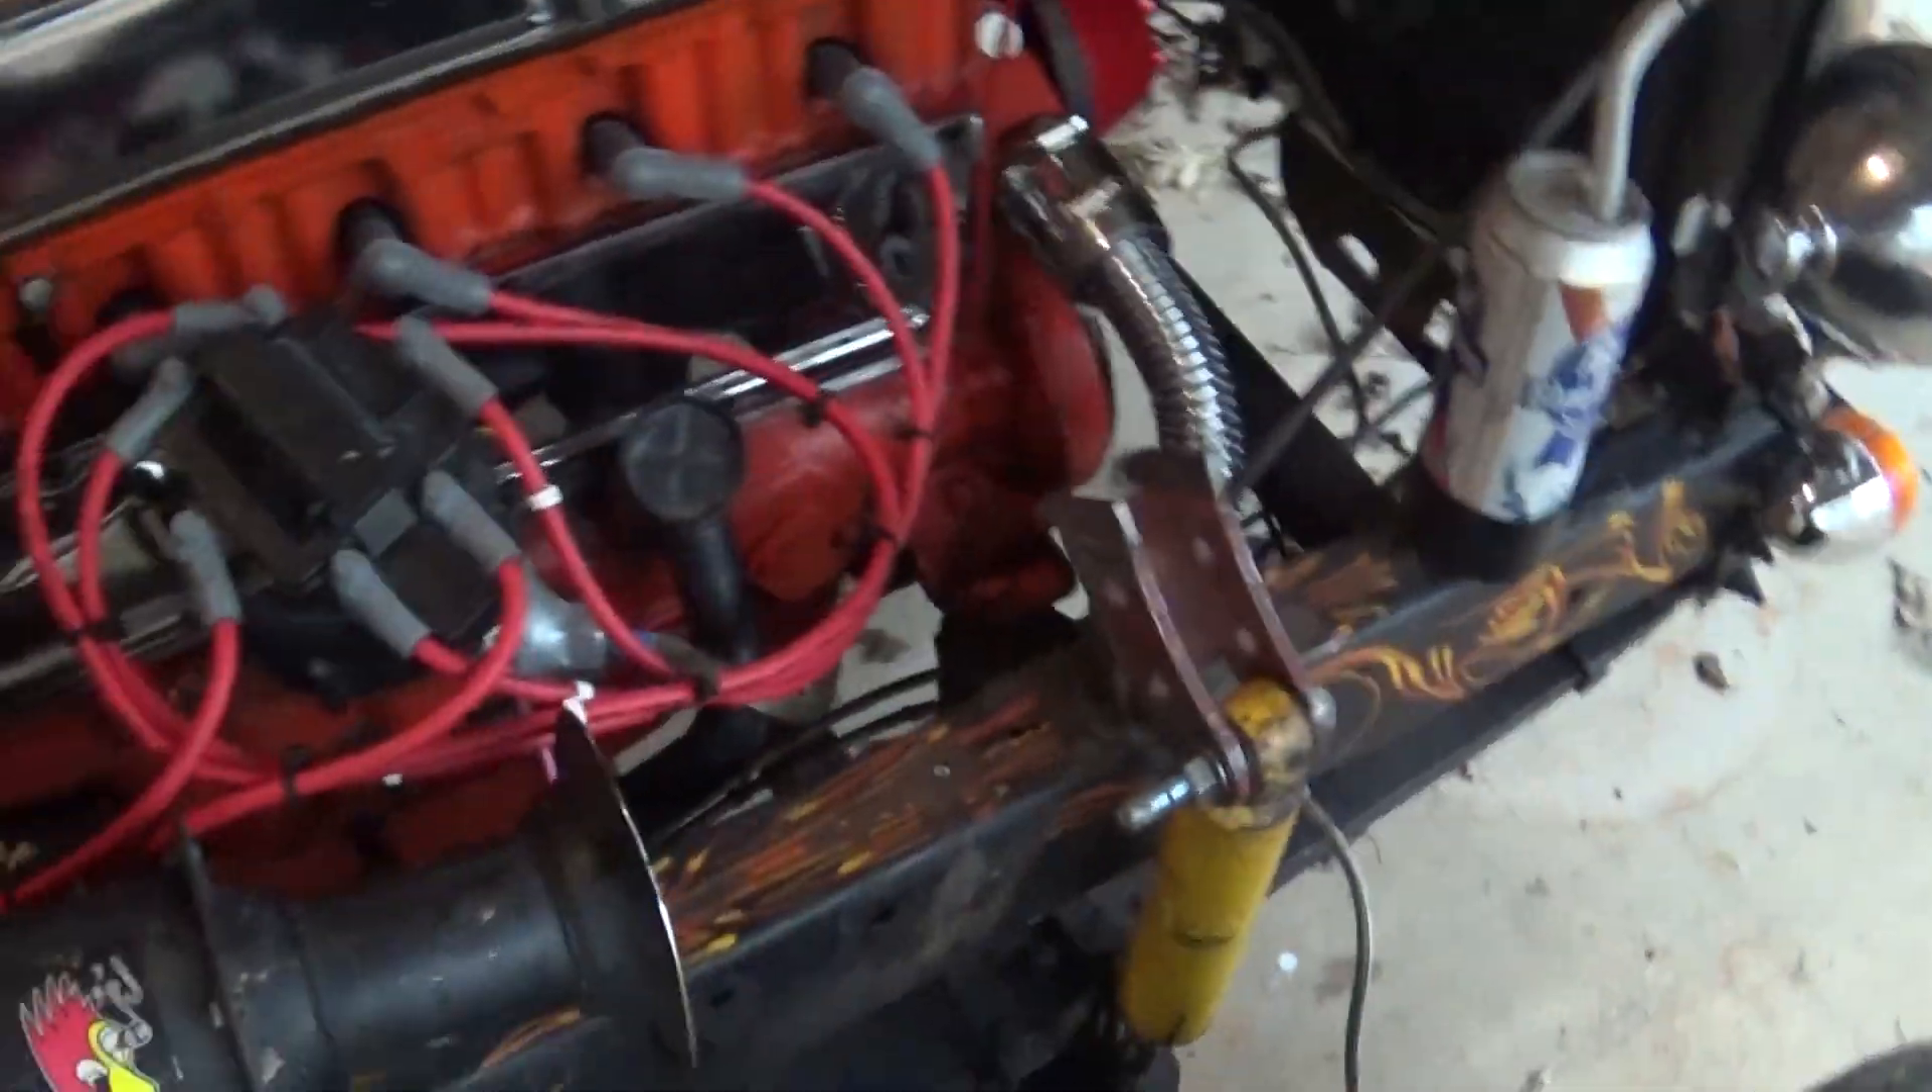So yeah, I want to show you guys the shock mounts. They're pretty much in now.